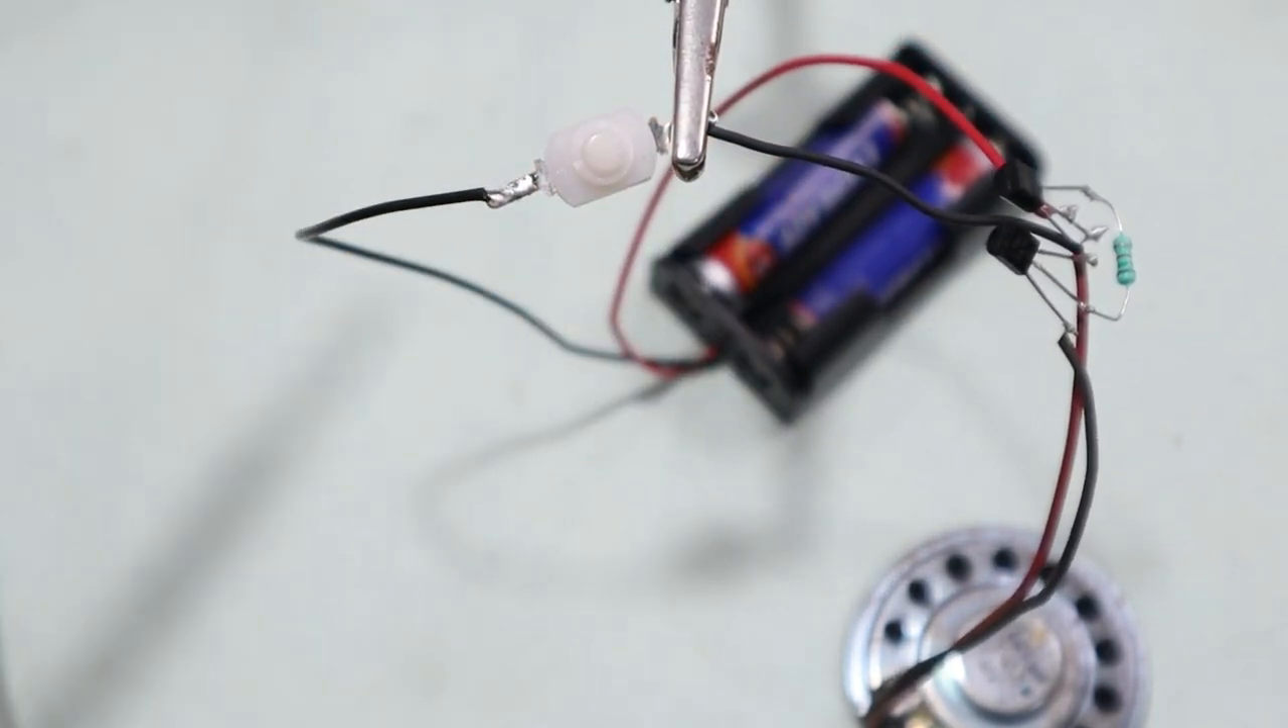मैंने यहां पर इस स्विच को लगा दिया है।